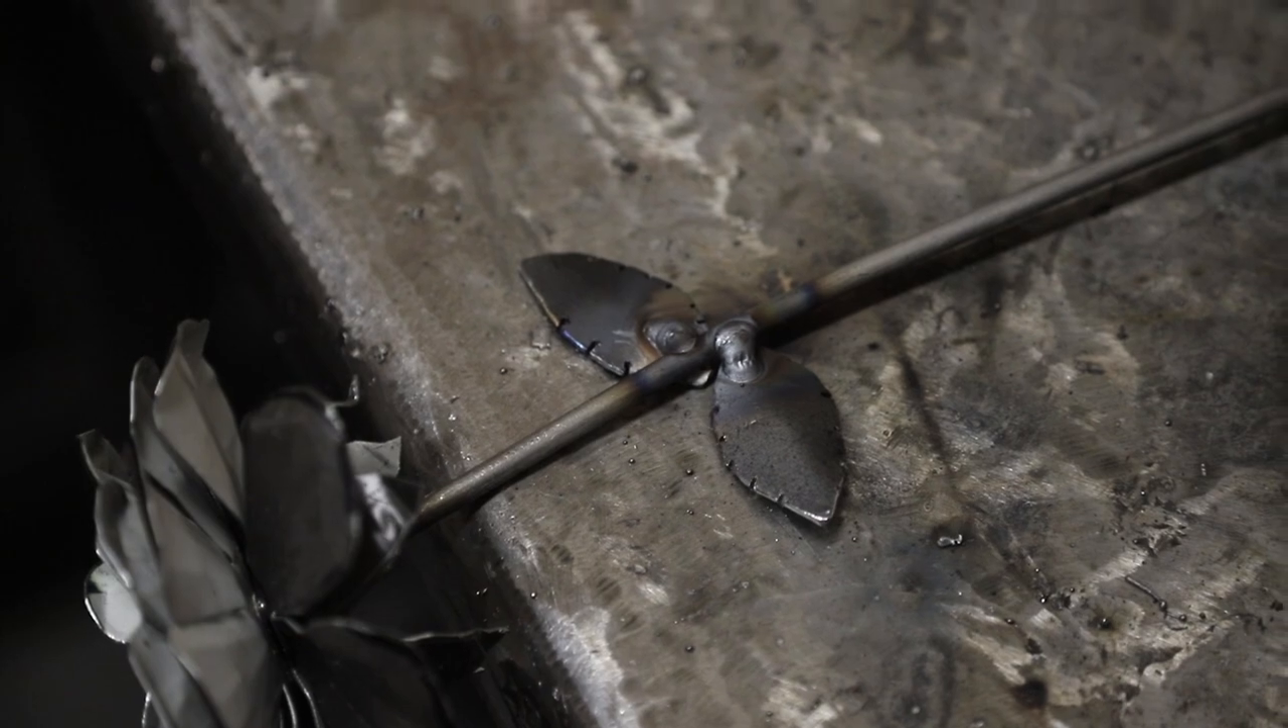I'm going to hide my little tack welds behind. So you can see there, I just have a small tack weld to hold it together.